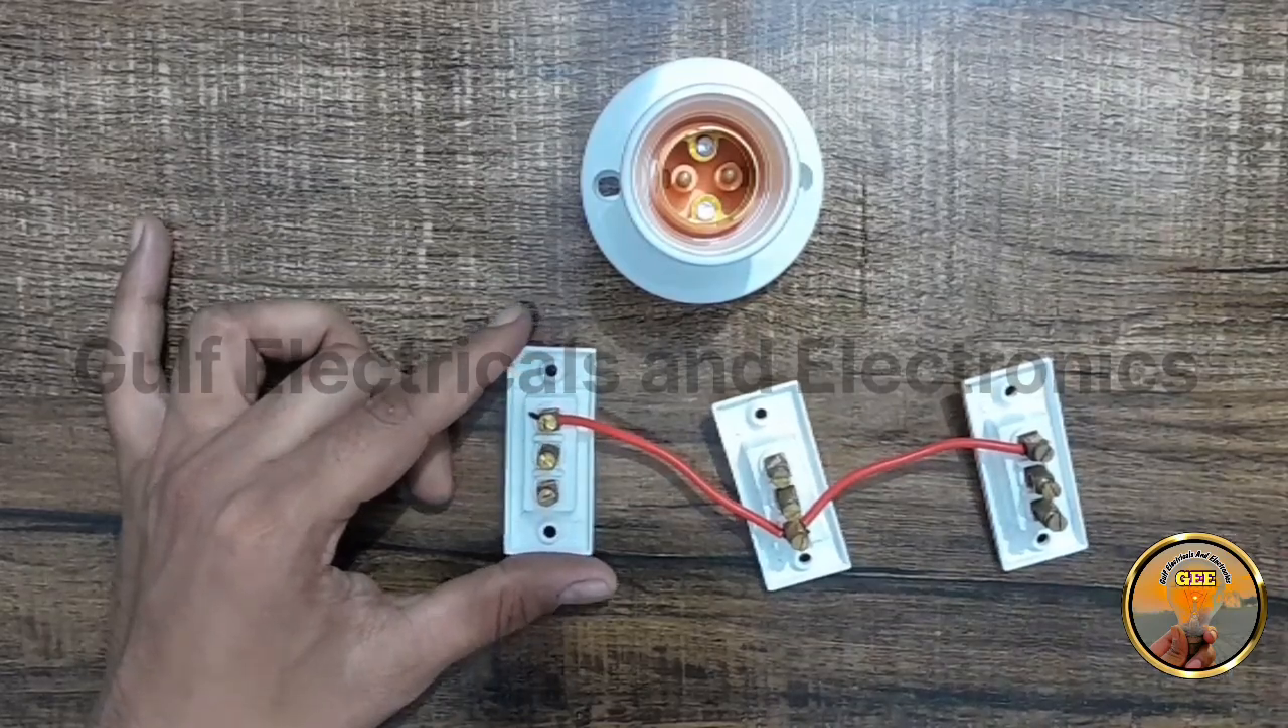इनको तीनों स्विच को आपस में लूप कर दिया है।